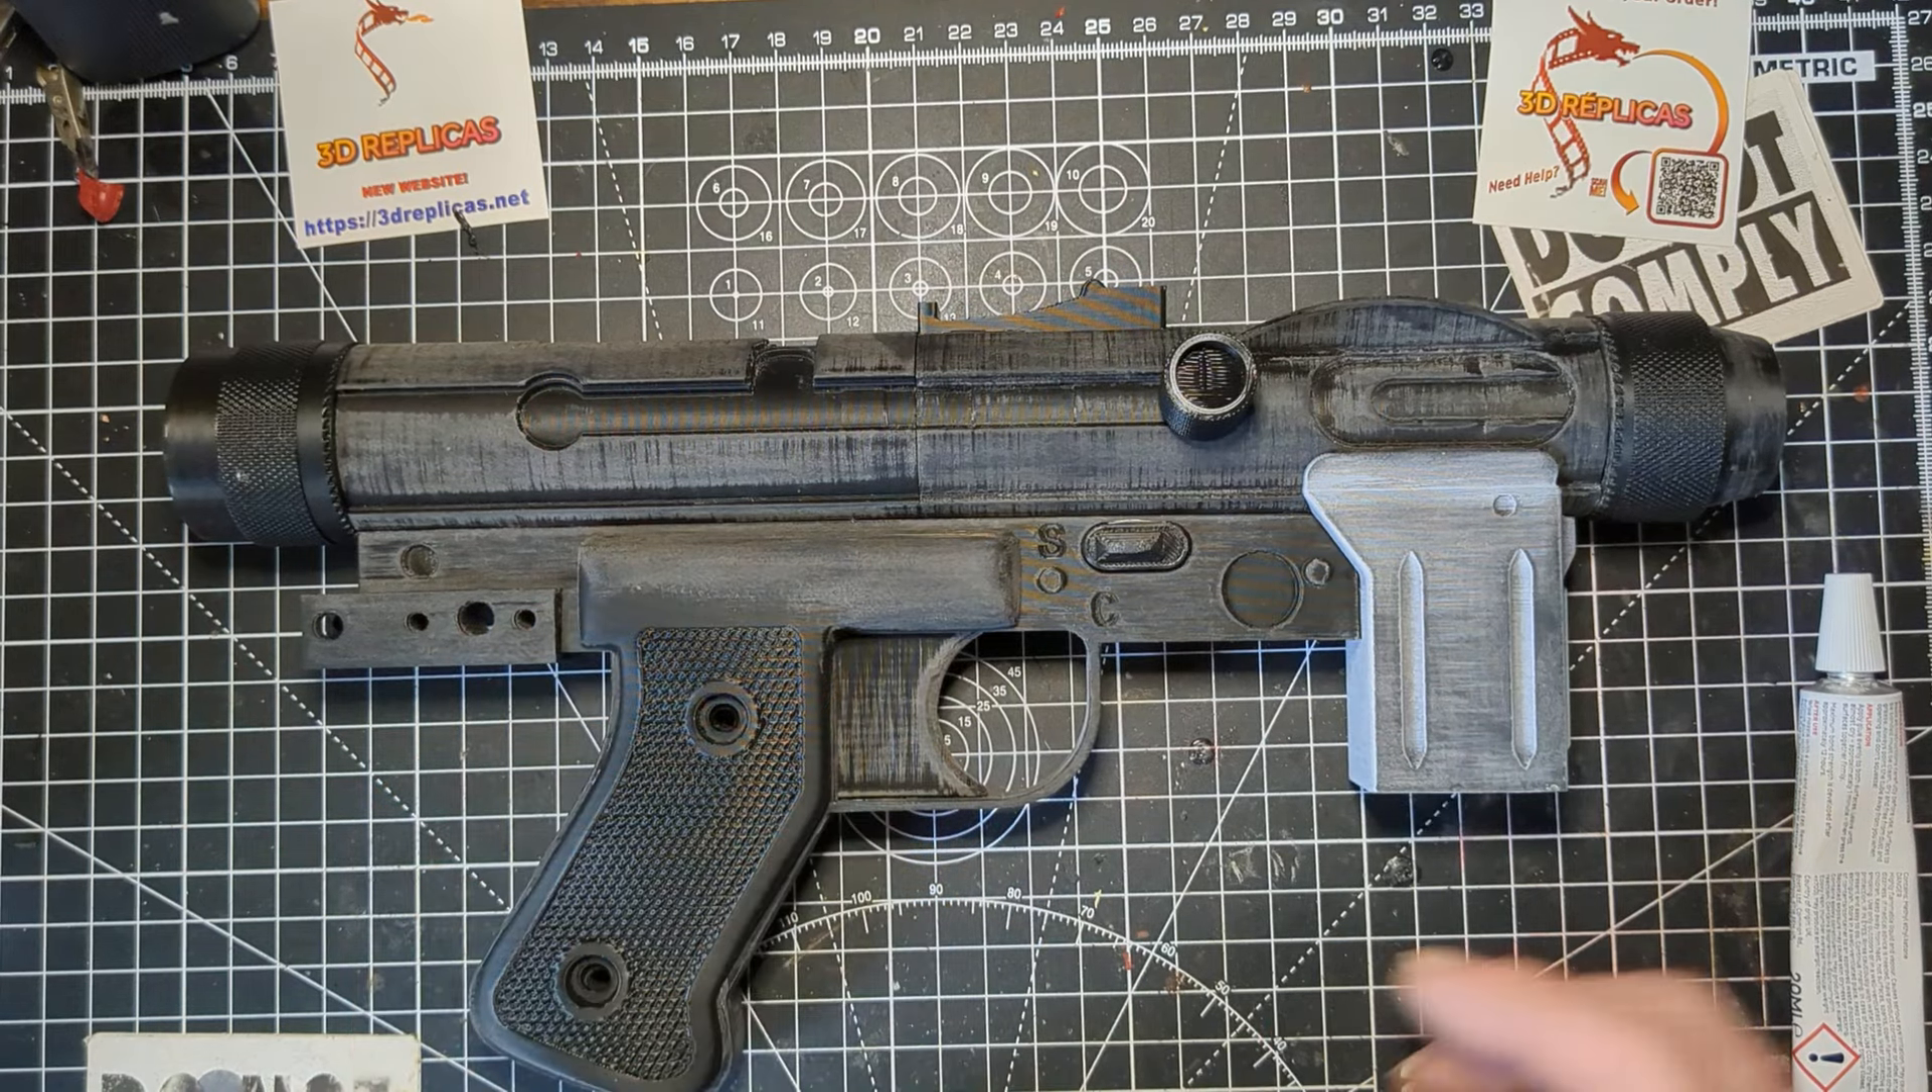That is the 3D replica SE14R blaster kit. Not completely completed yet, but it will be once we get the scope, which will sit on top.